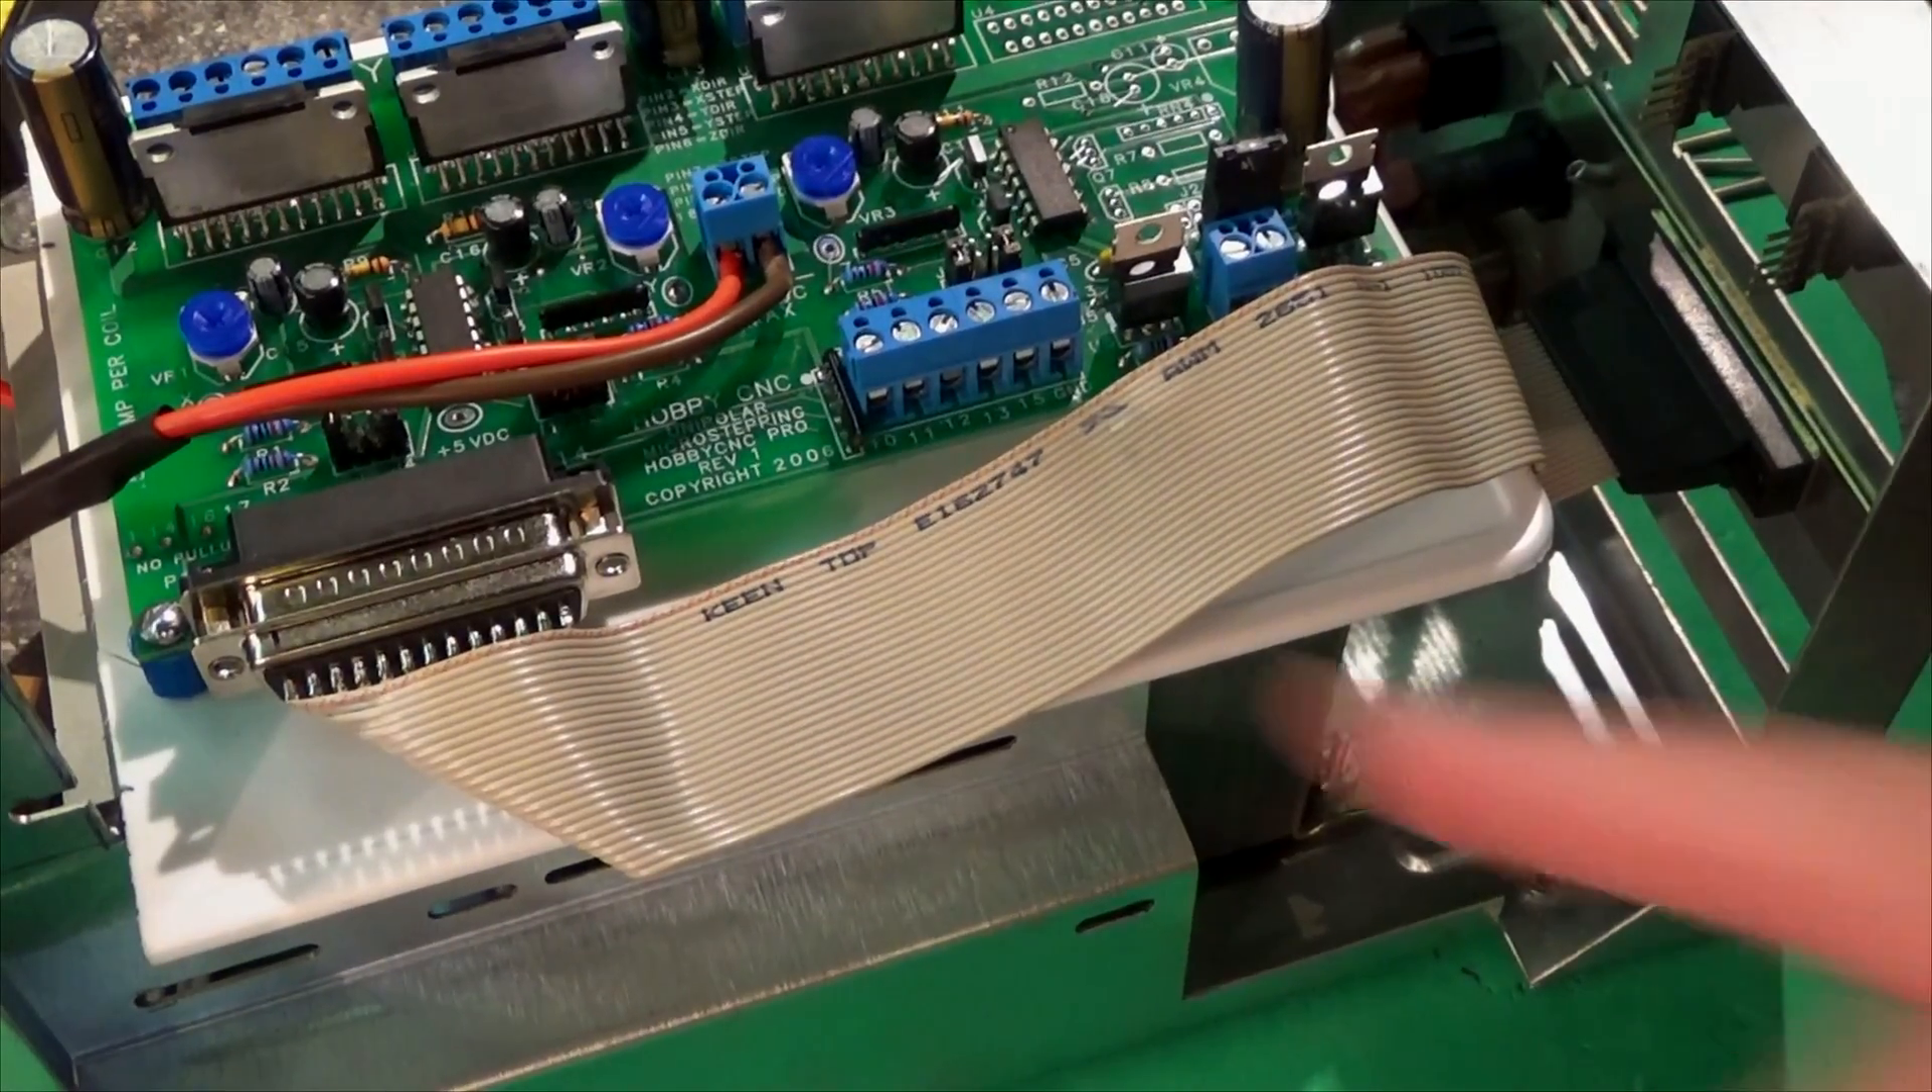There is the completed ribbon cable, and I think it looks pretty neat.